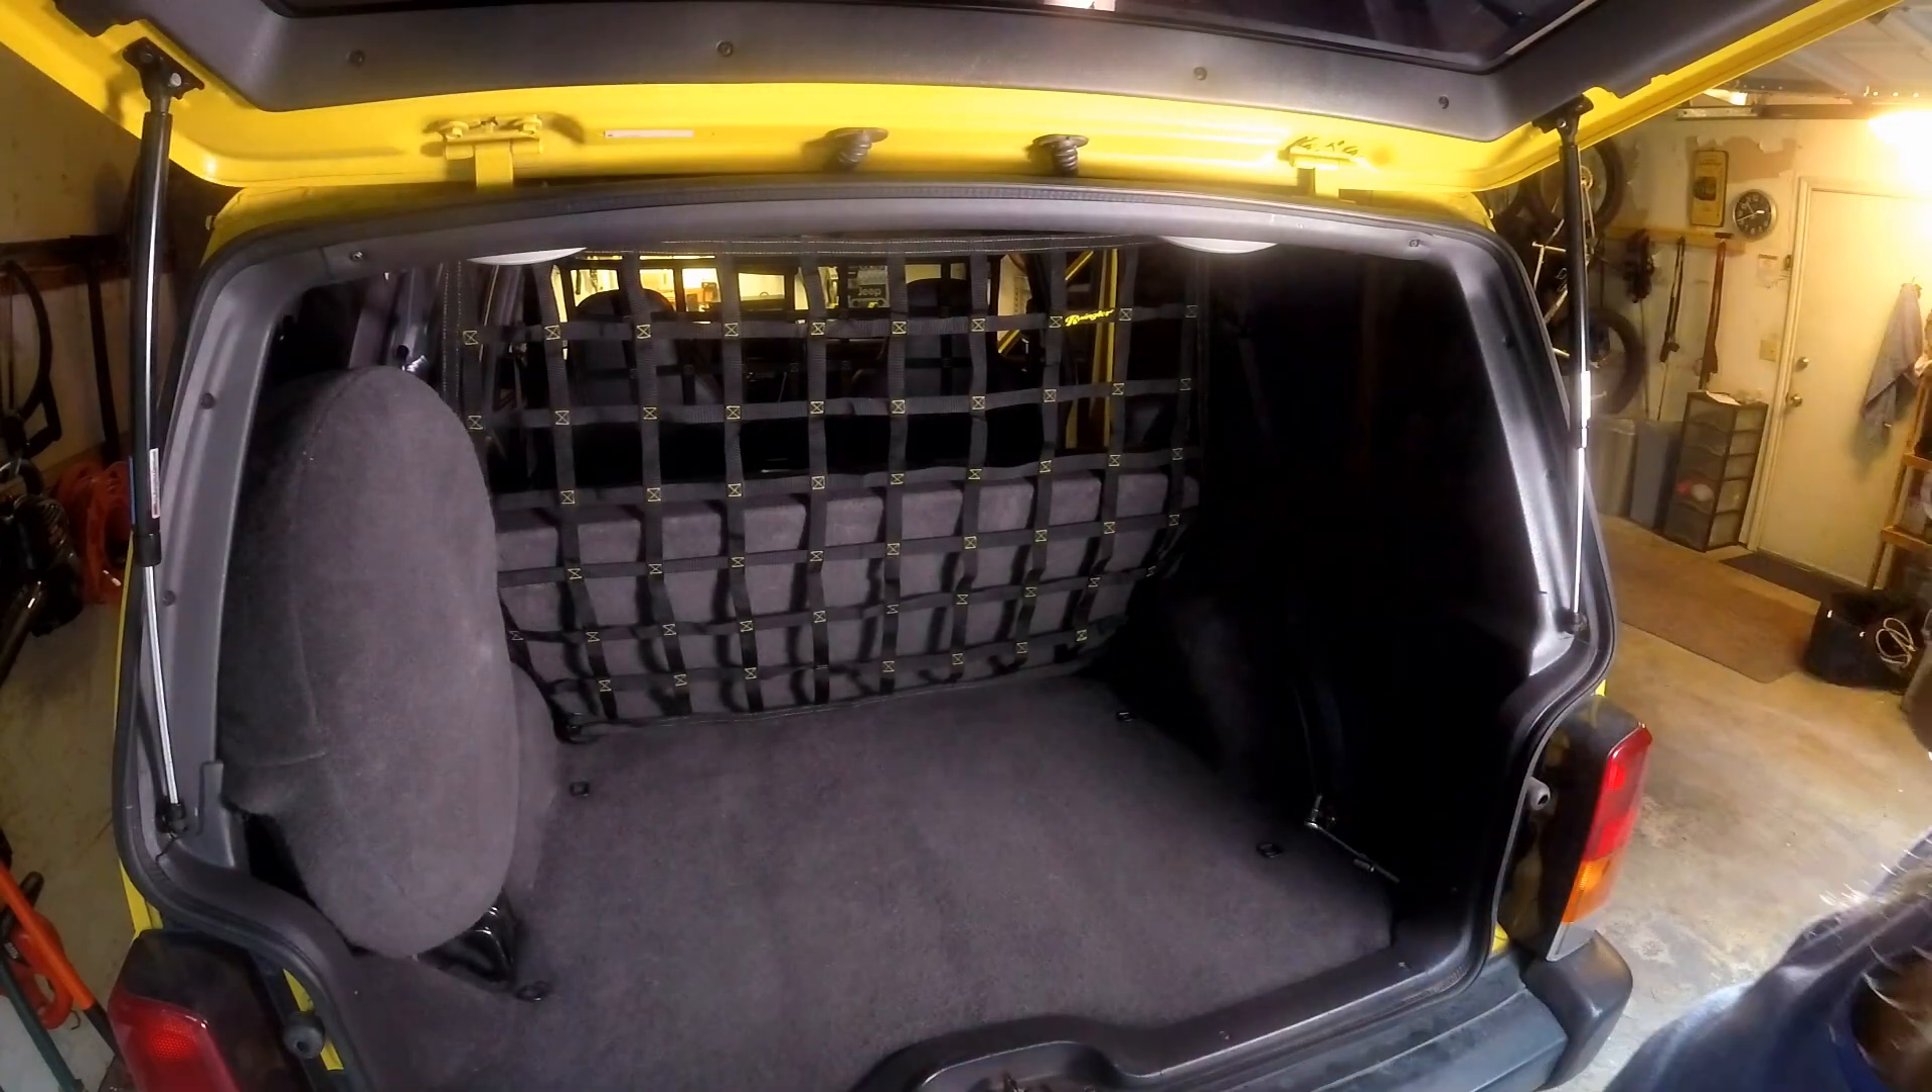And there's my new Wrangler net. Looks great. Barrier net now for the front and the back for both the dogs.